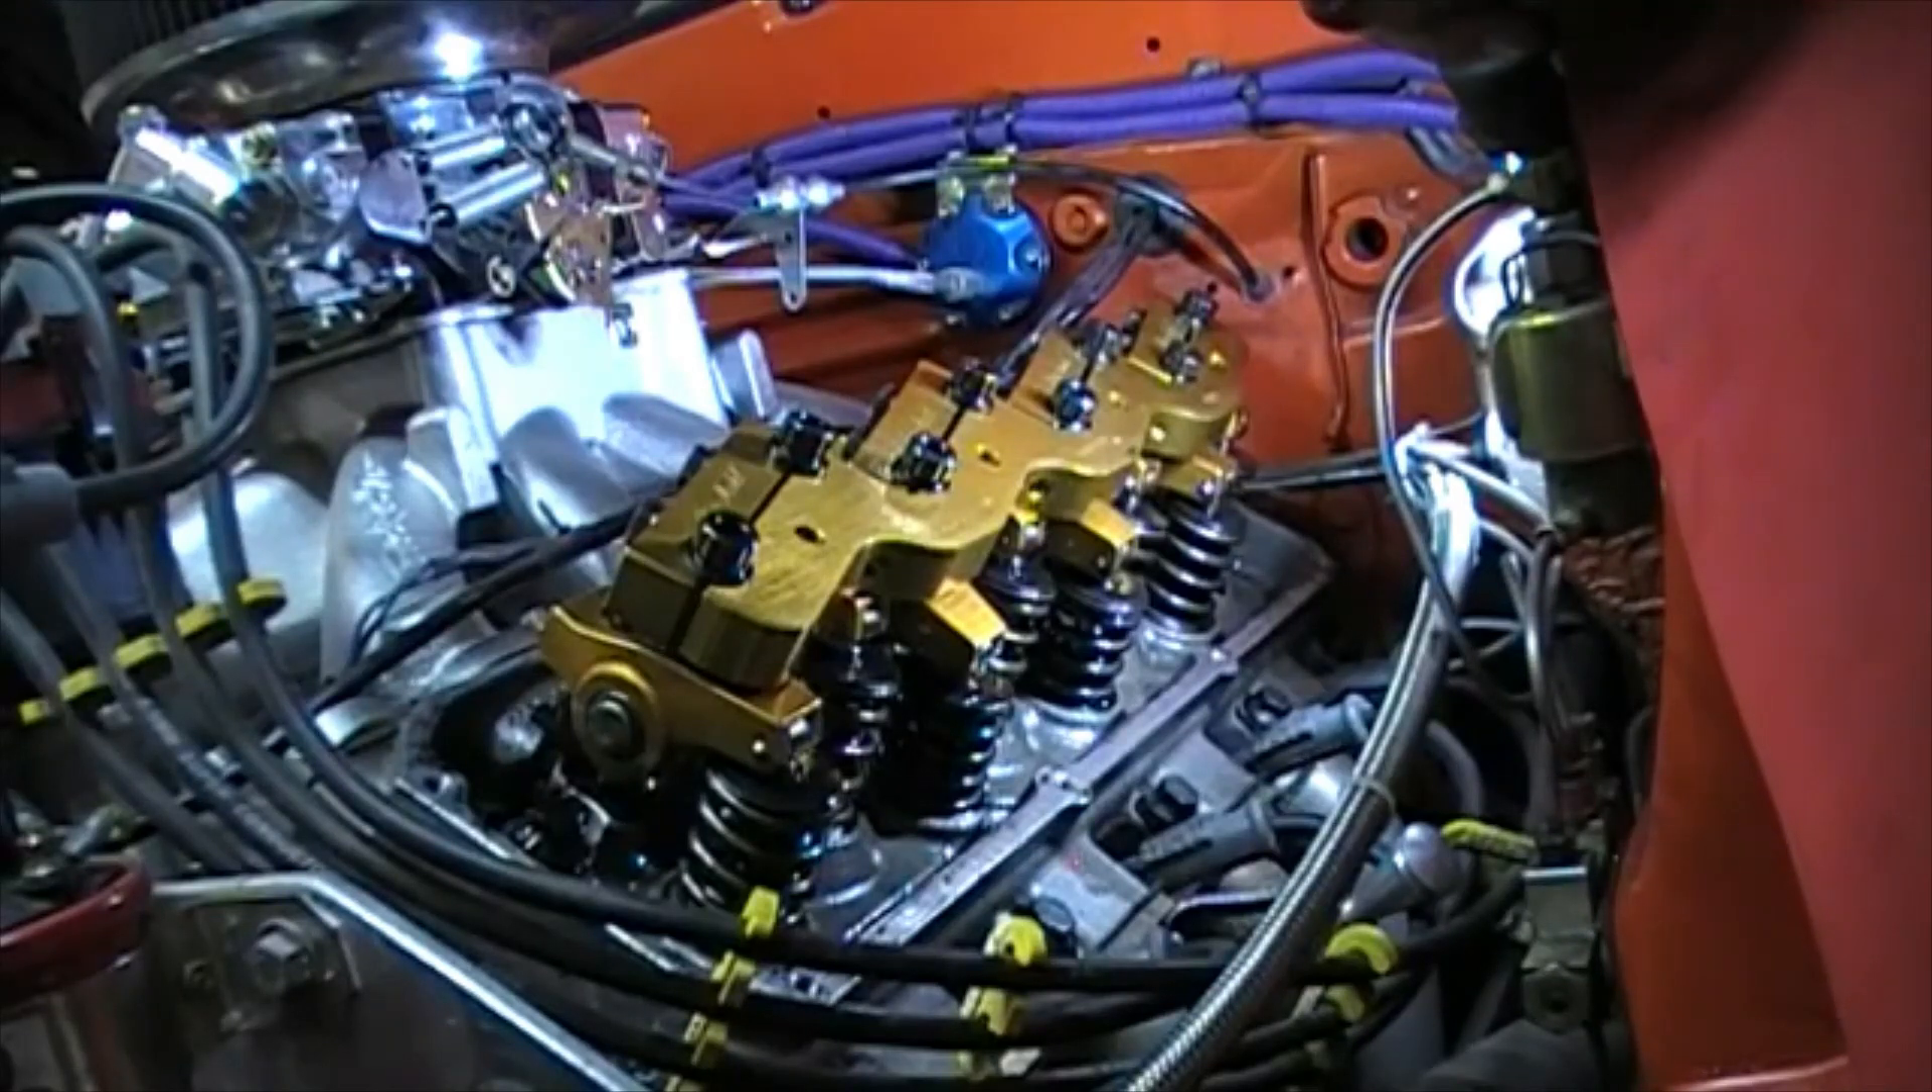But because I plan to do a cold lash with this engine tomorrow after it's had time to cool off I'm just going to leave this valve cover off and we're done for today.